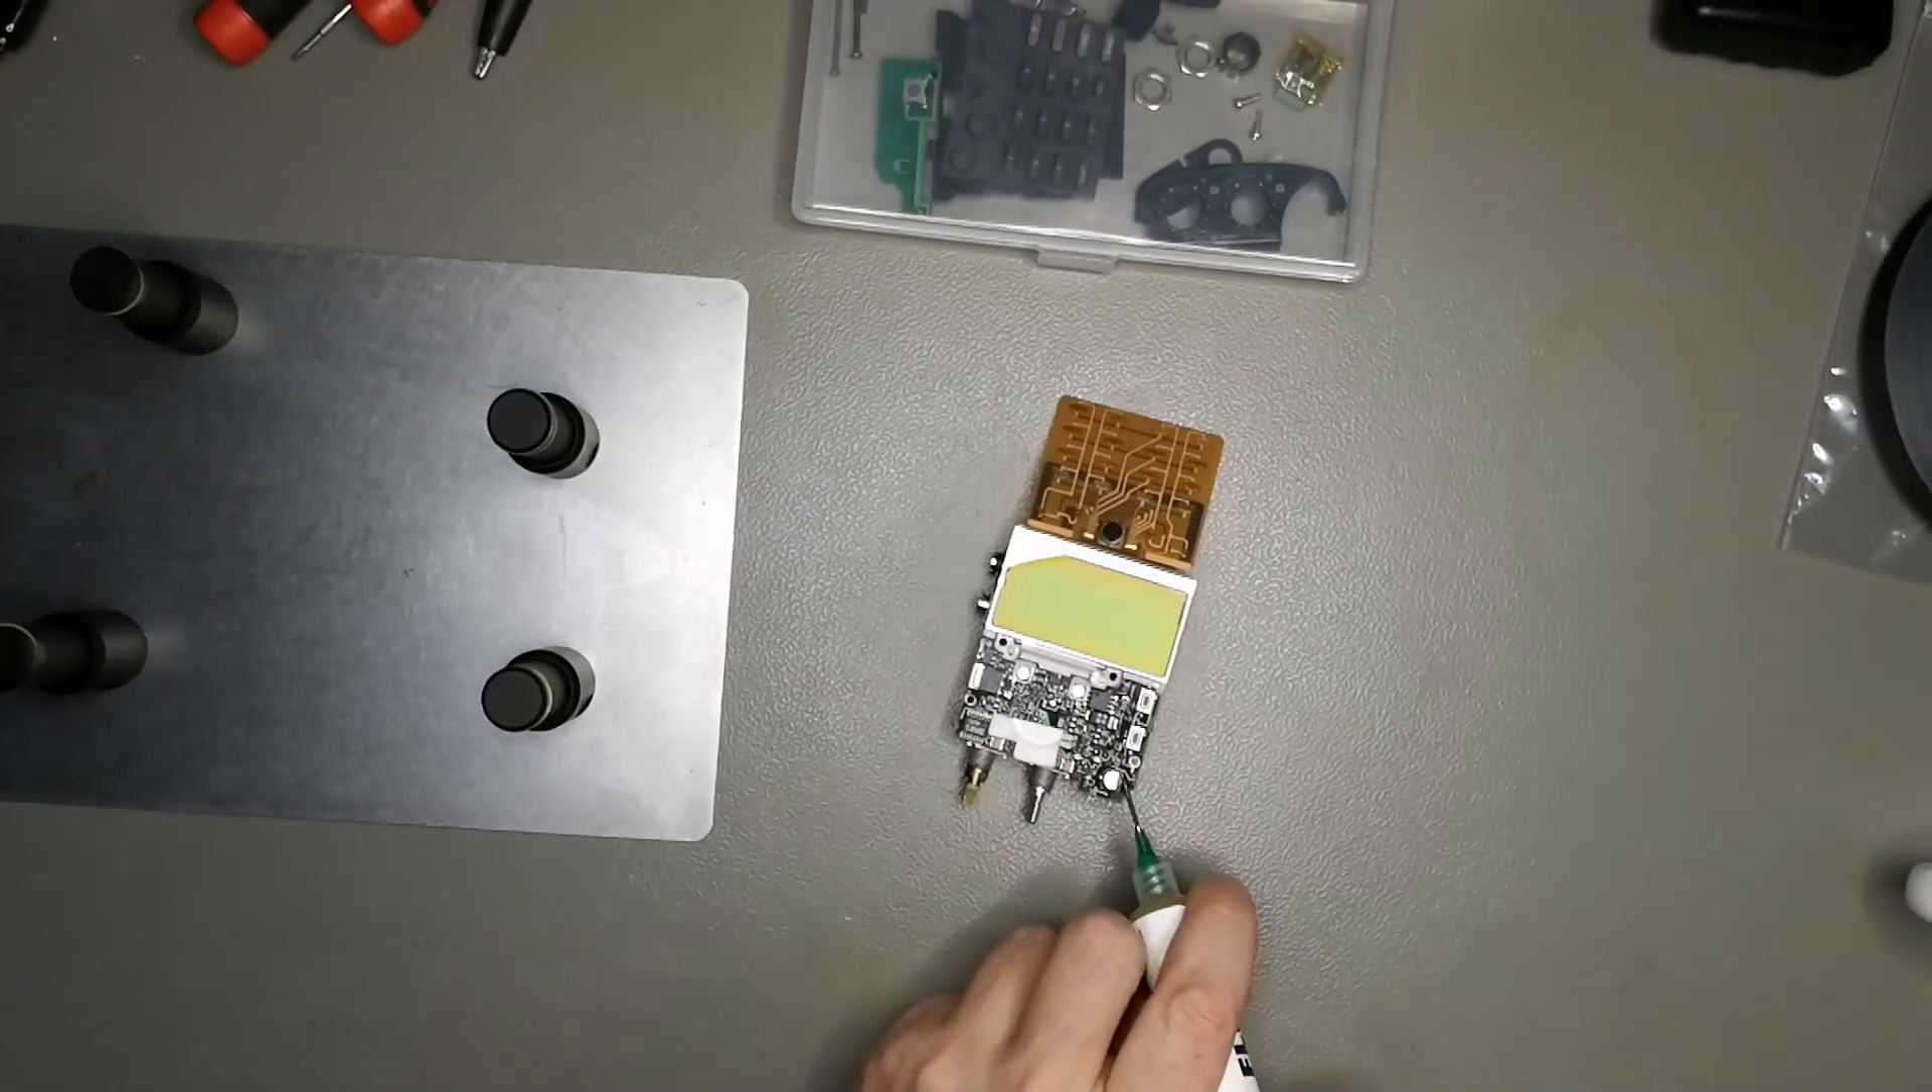And here we are. The board is out.